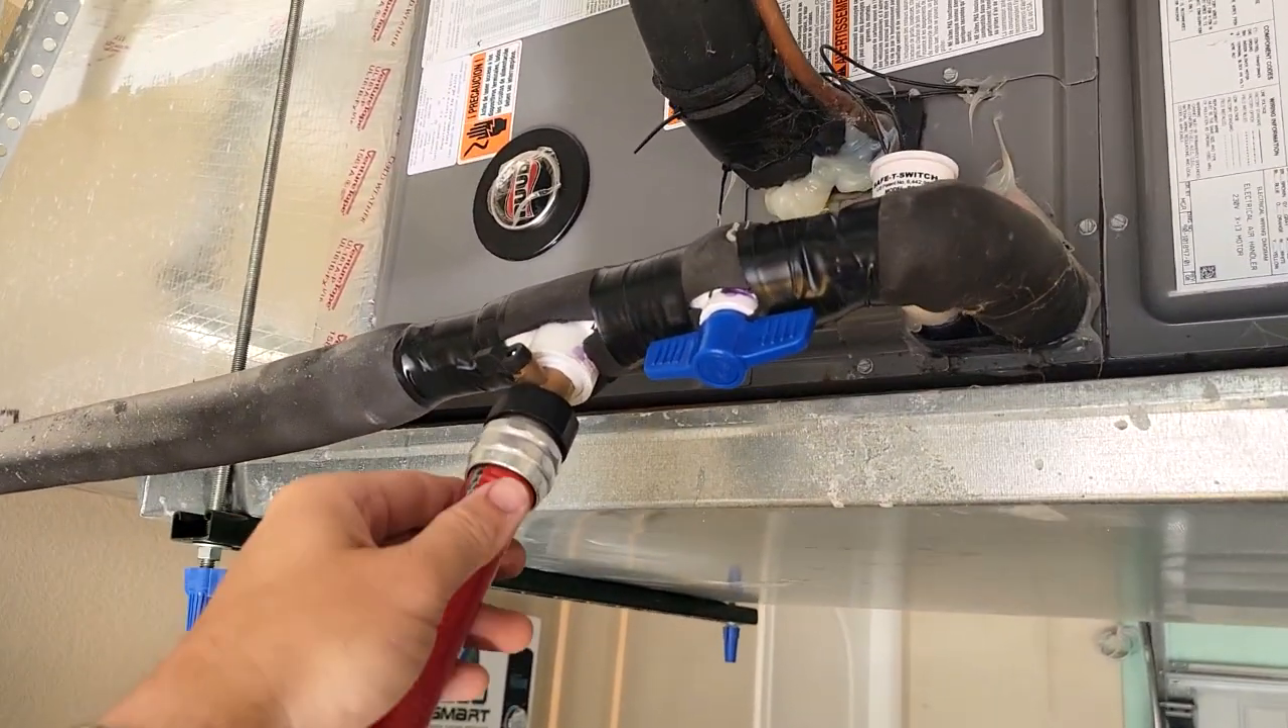So I've already hooked the hose up to this end because I needed two hands to do that.